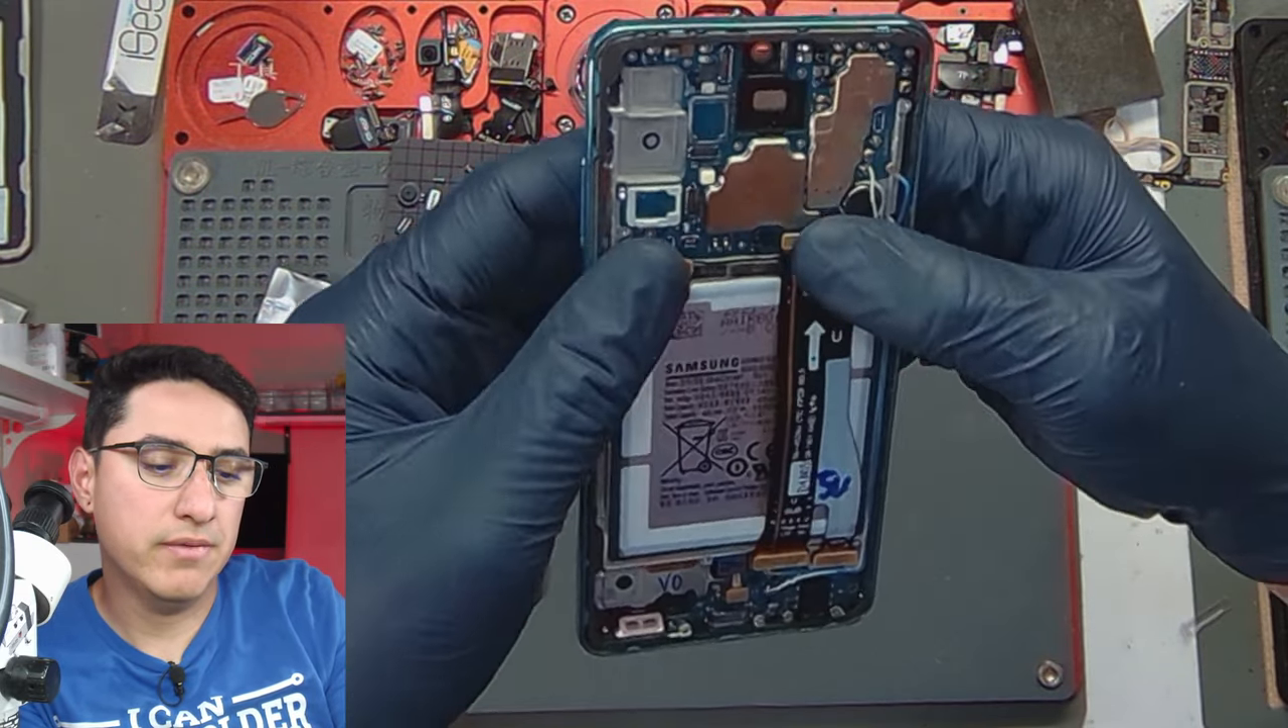Okay, so now I have the board here in the housing.